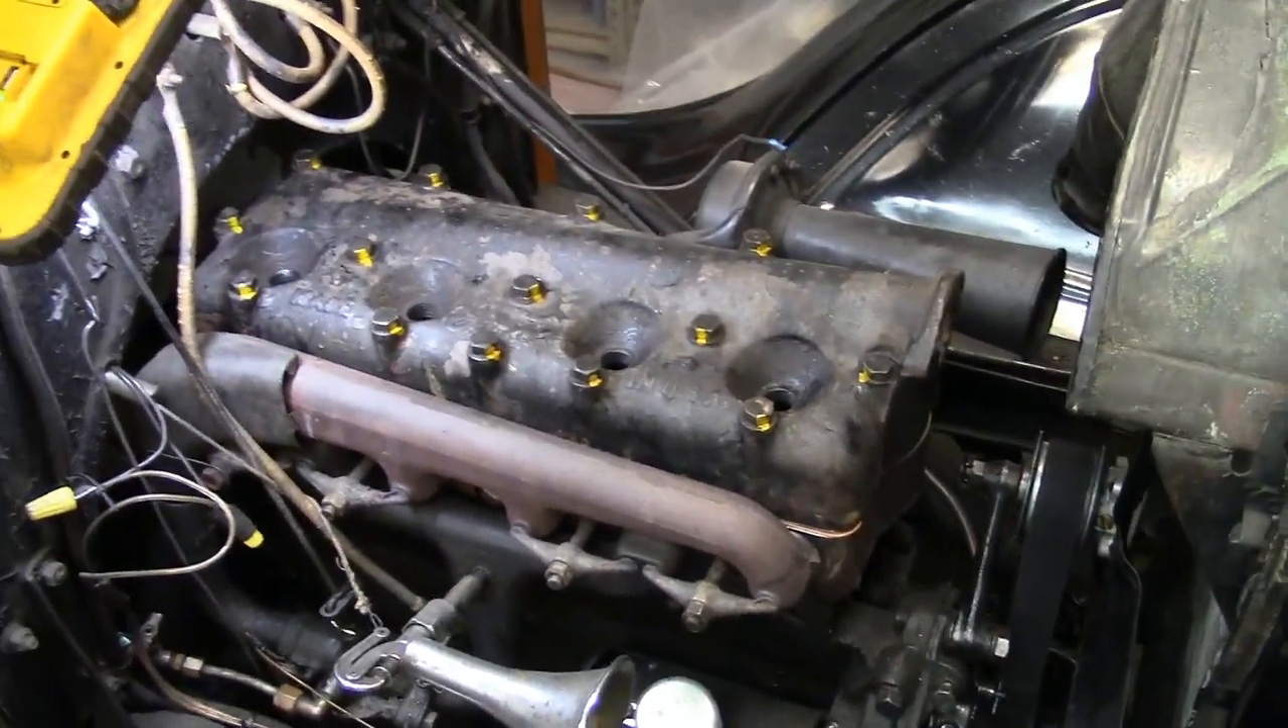The cylinder head is on they were torqued to 25 35 45 and then 50.